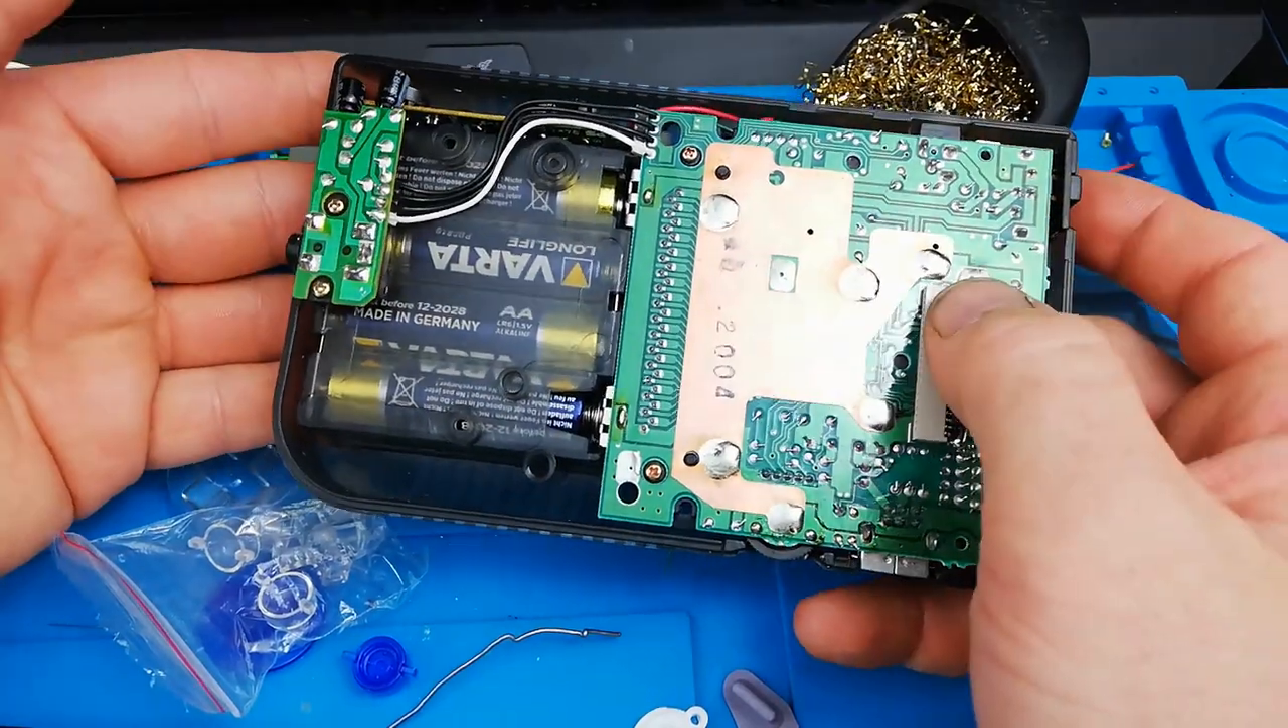I've taken the back case and I've installed the rear panel into it the rear board and some batteries.